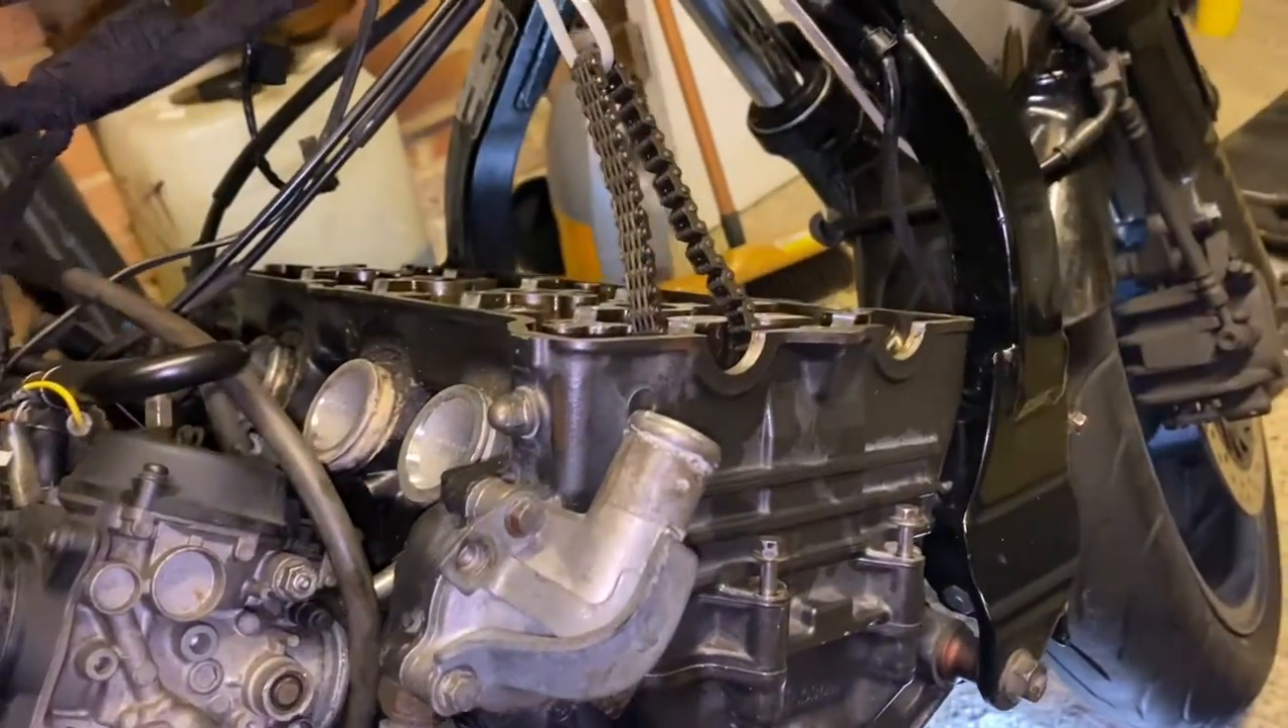Right so that's the cylinder head back on.